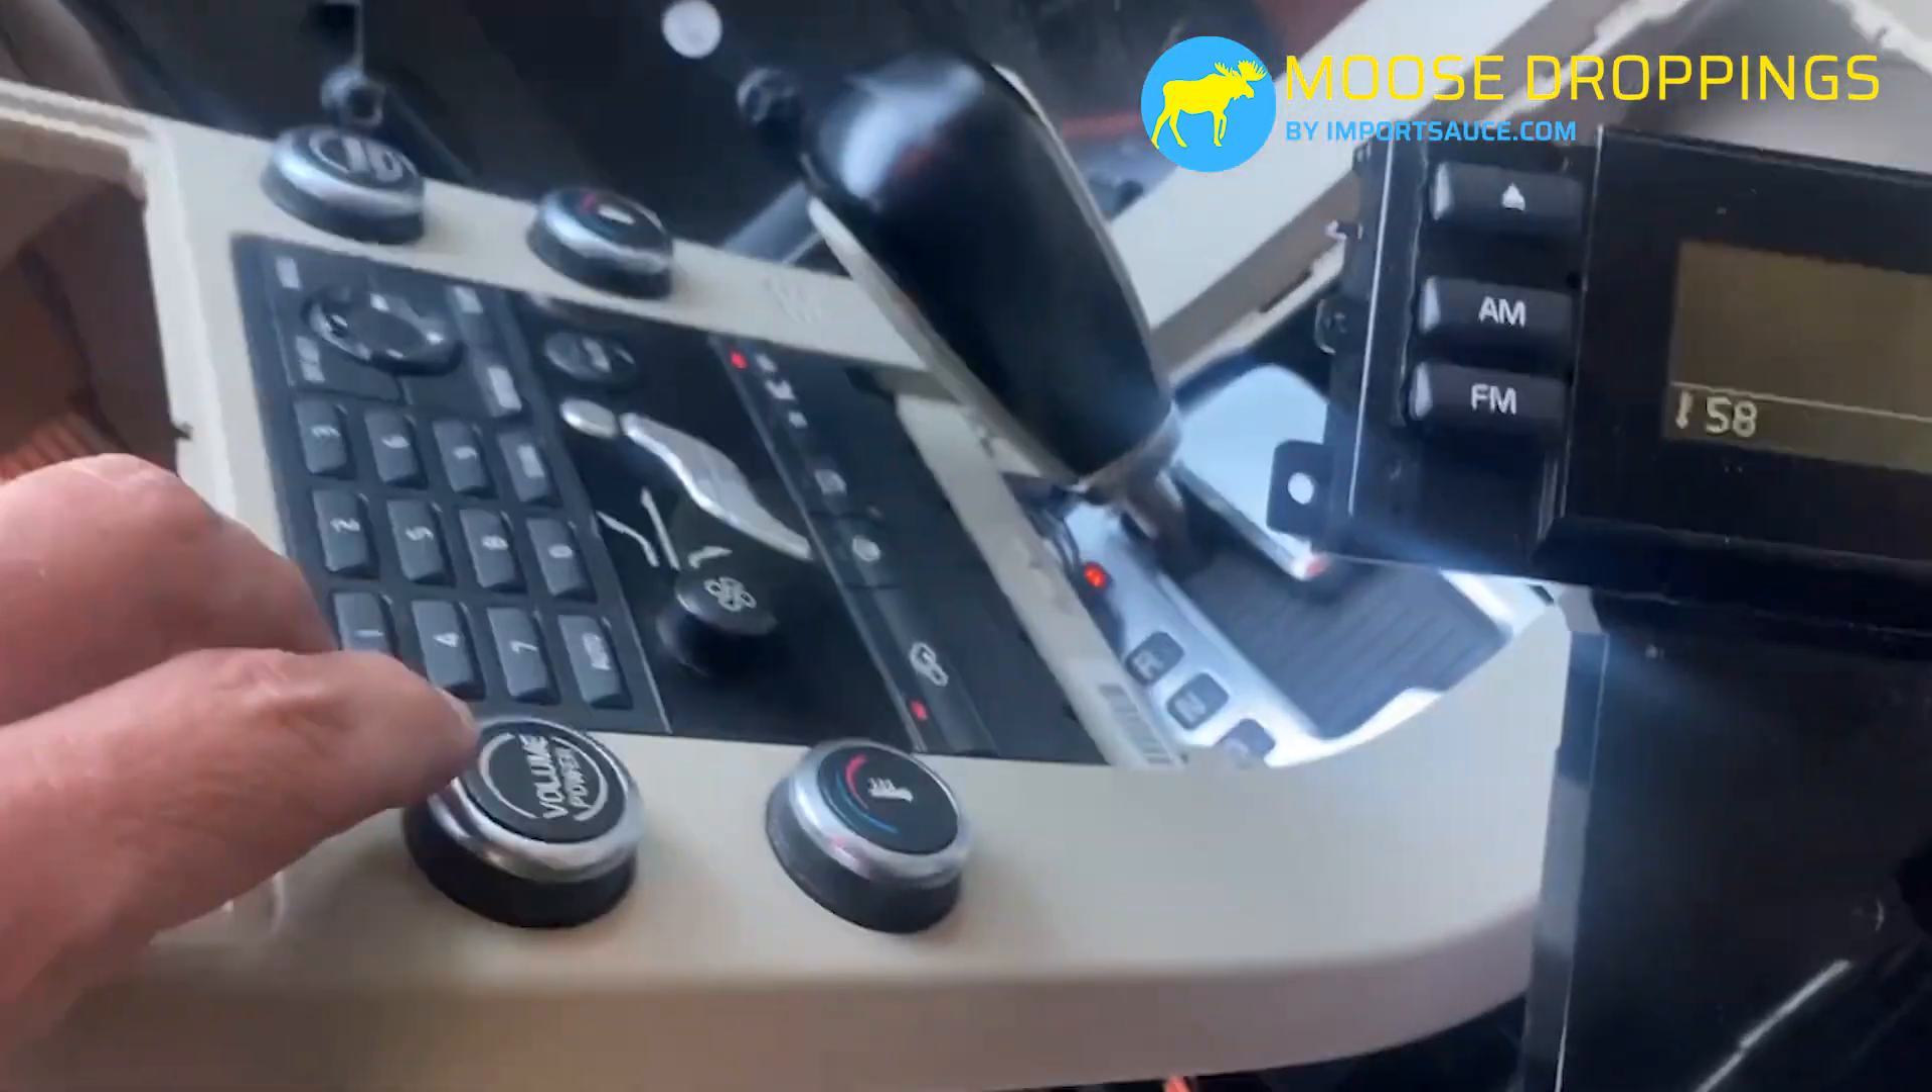Uh, everything's plugged in, not put back, but hey, we have a screen.